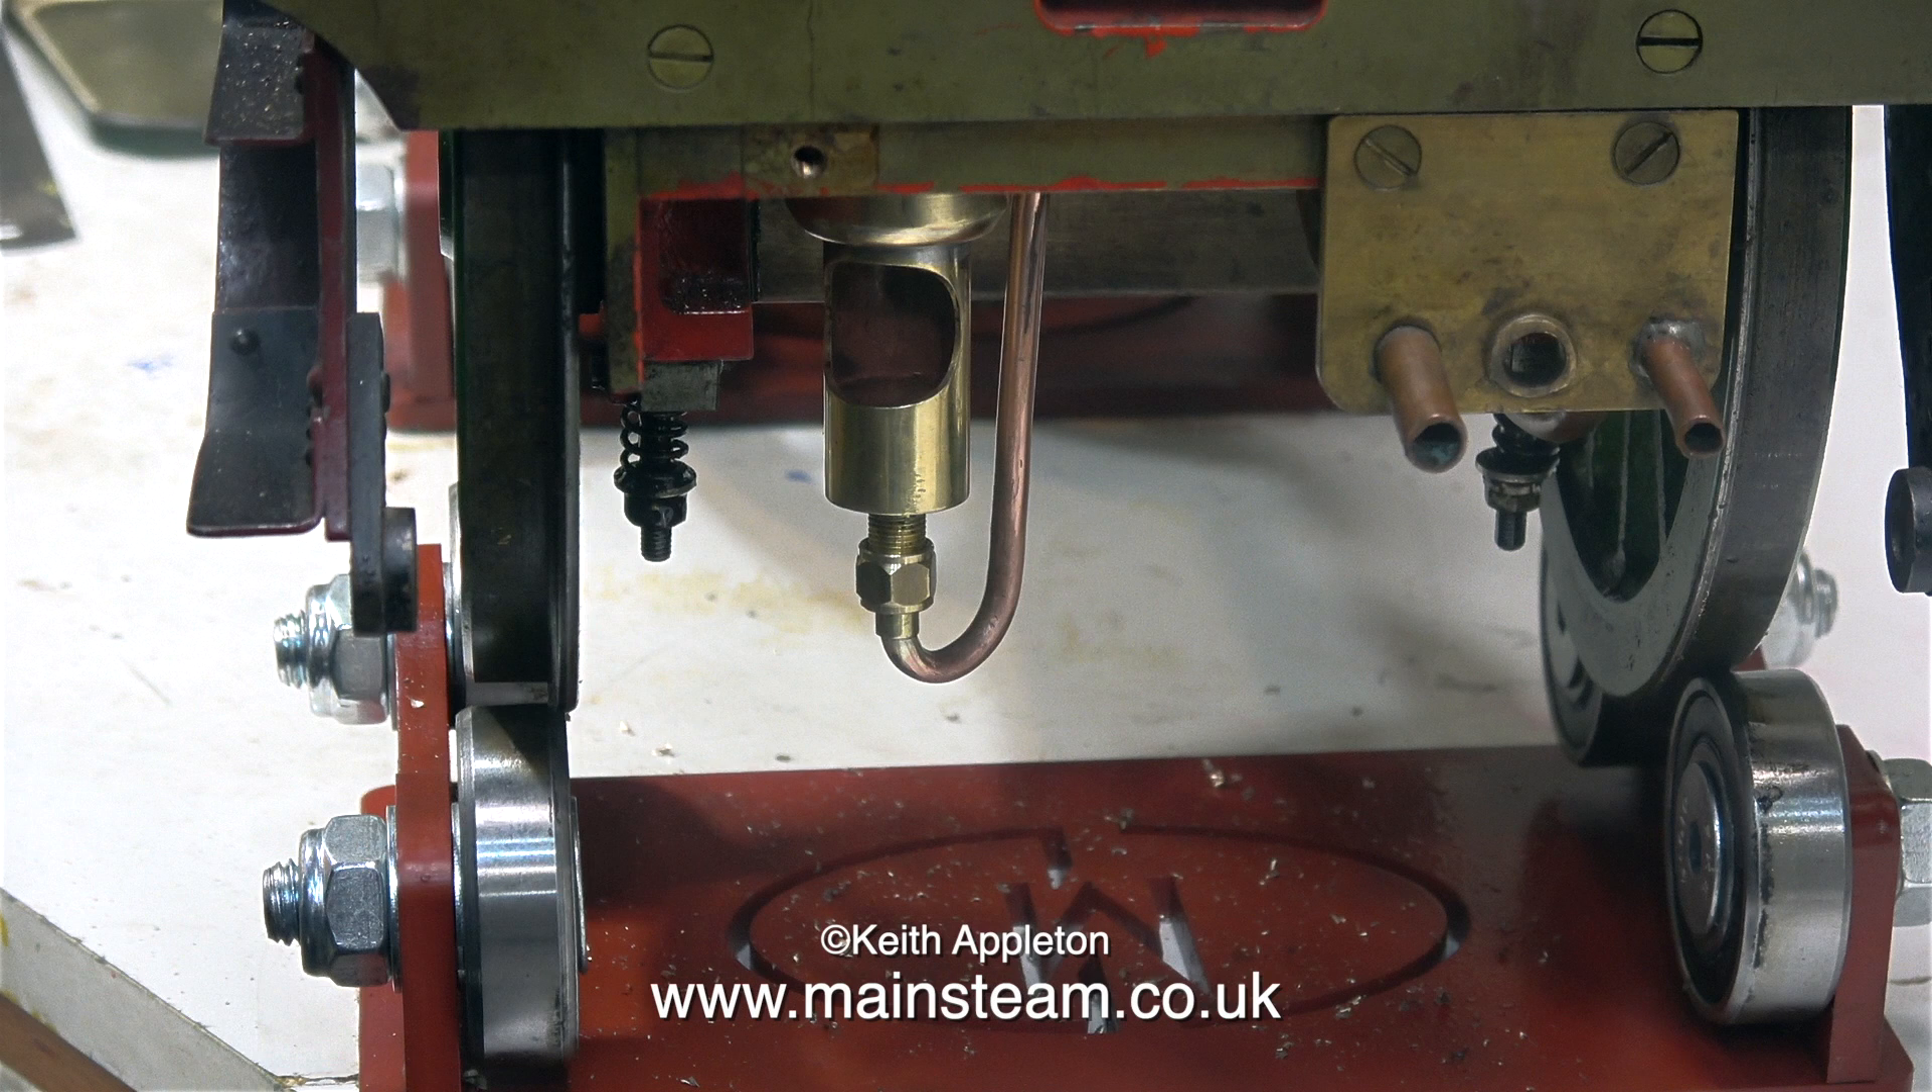And here's the whistle with the pipe fitted.